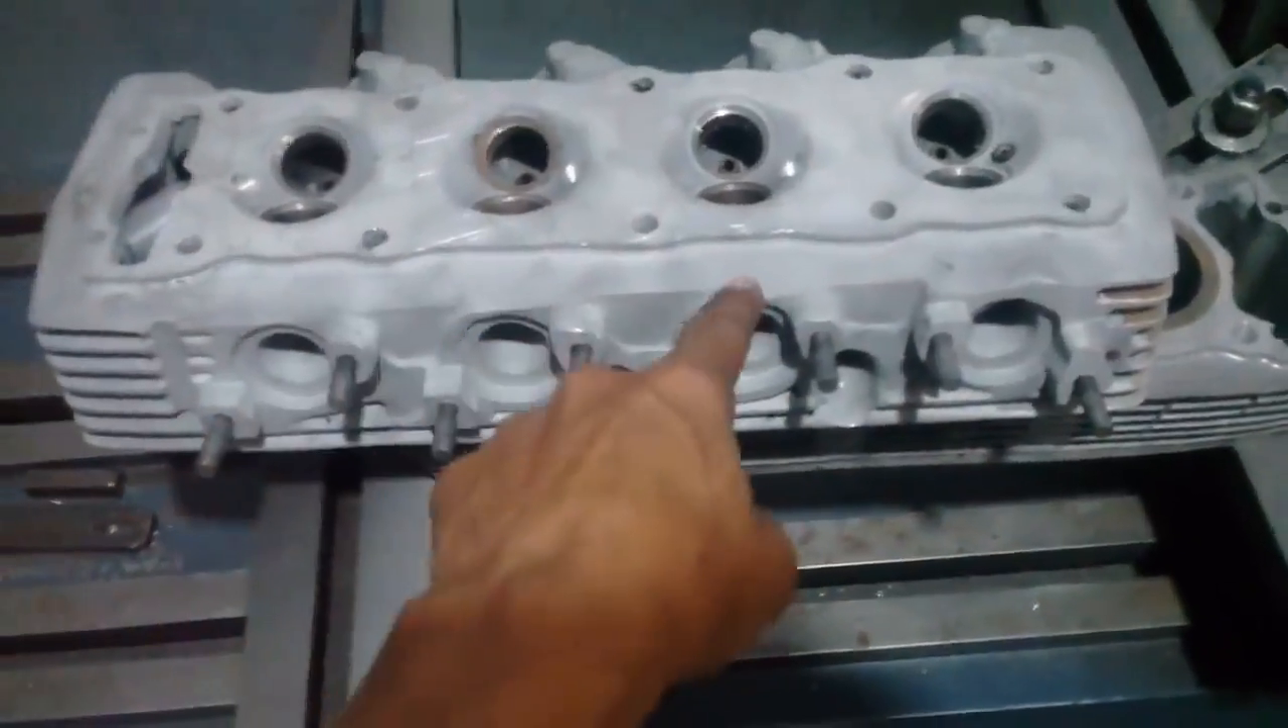Cabeçote aqui ele já está finalizado já está com os prisioneiros no lugar está esmerilhado.